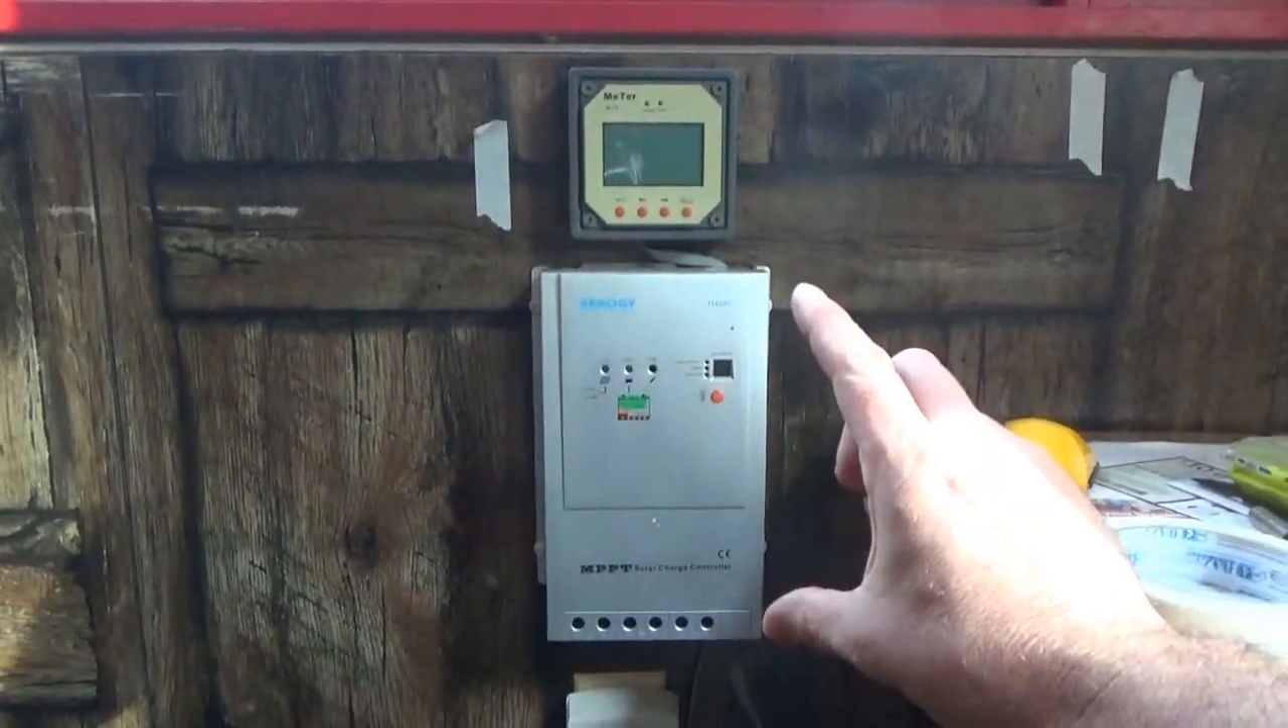What I've done so far is simply put on the charge controller, the Renogy, and the meter that came from the electronics lab.